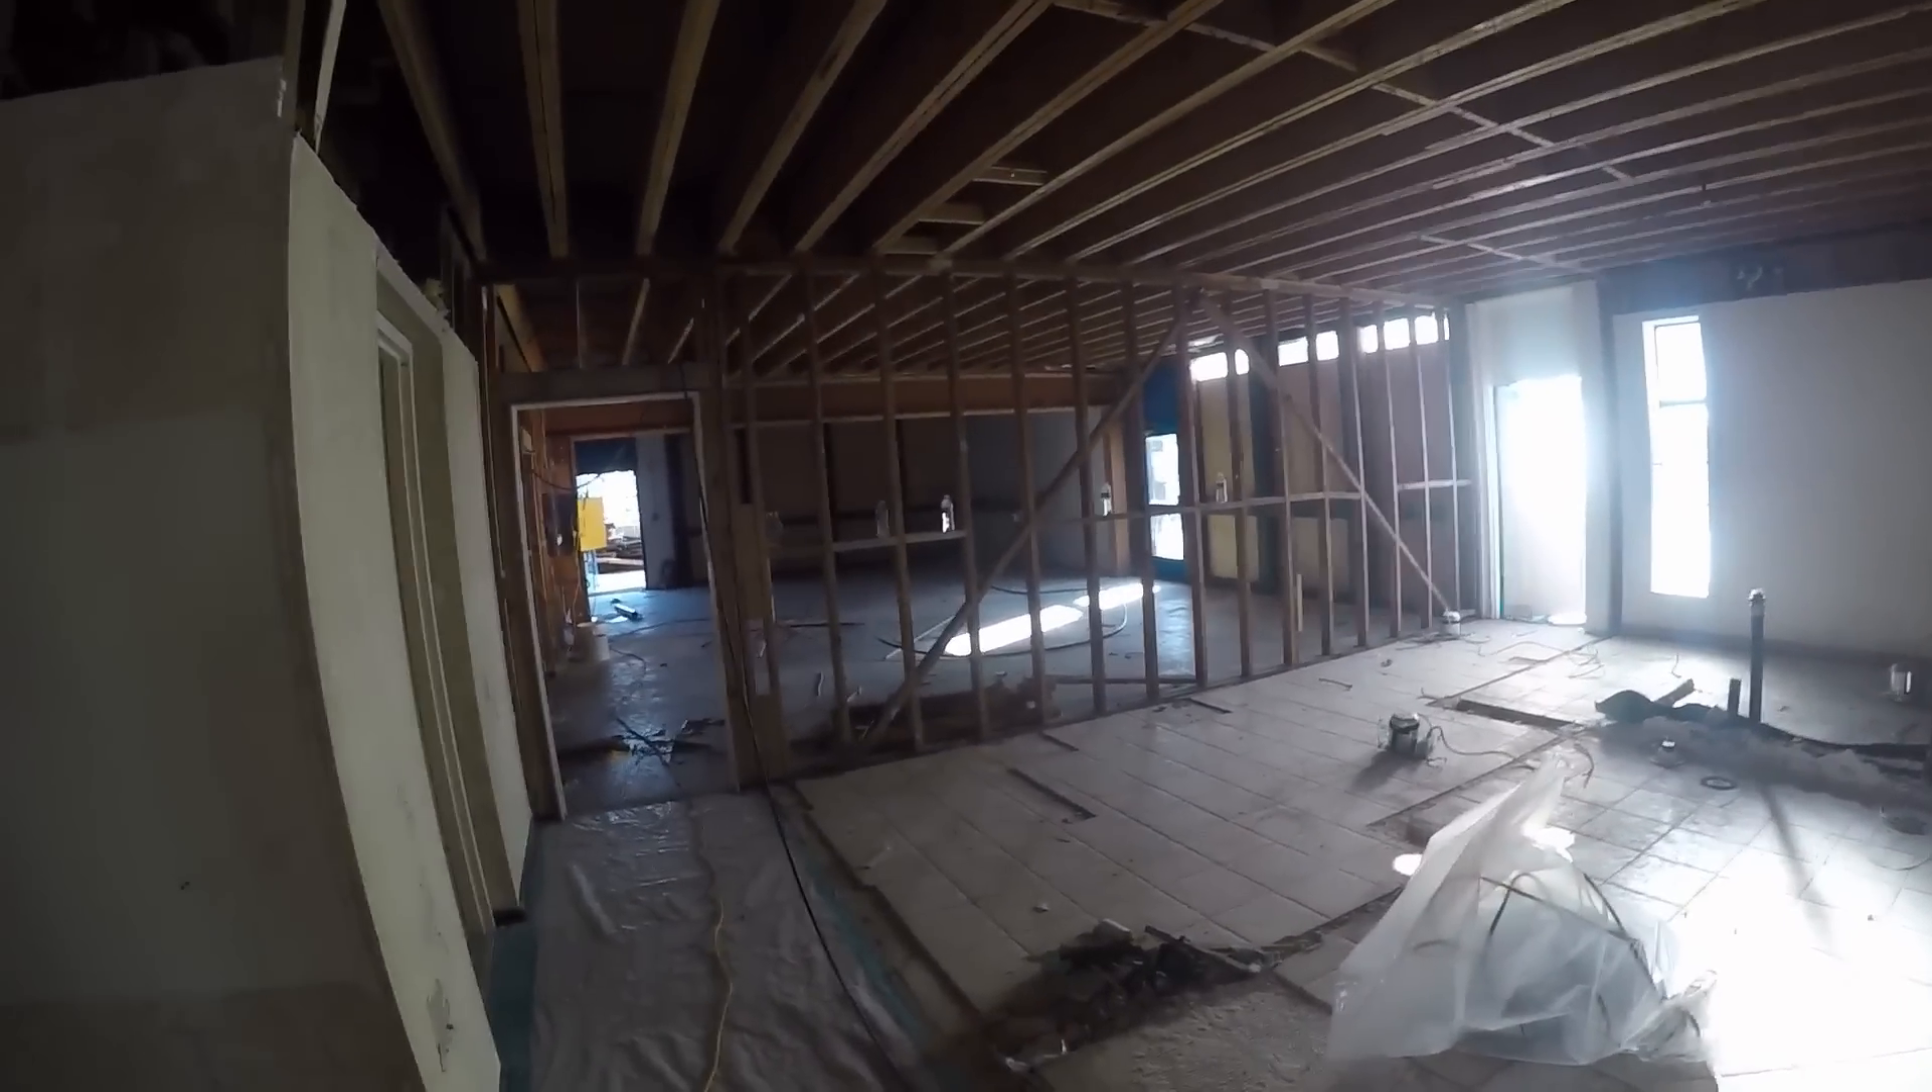So again, all the walls have been torn down. The tiles are going to get ripped up.